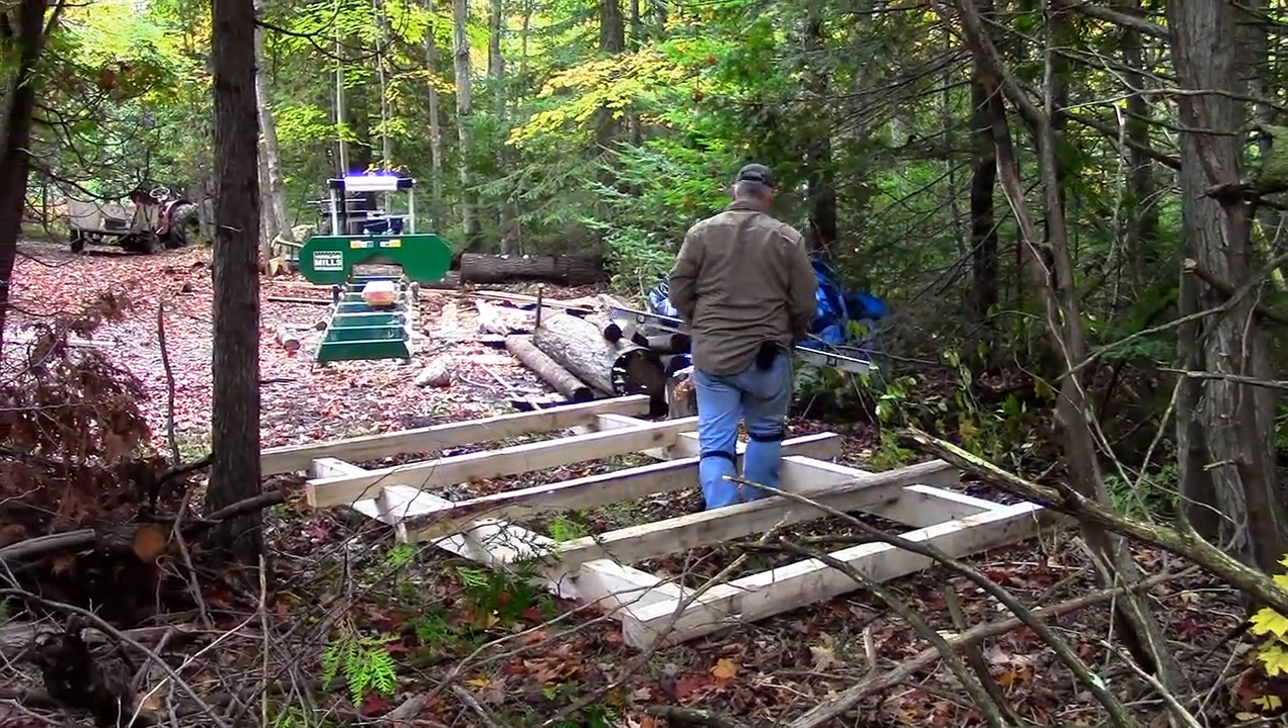So currently we have the base already built and that's ready to go.